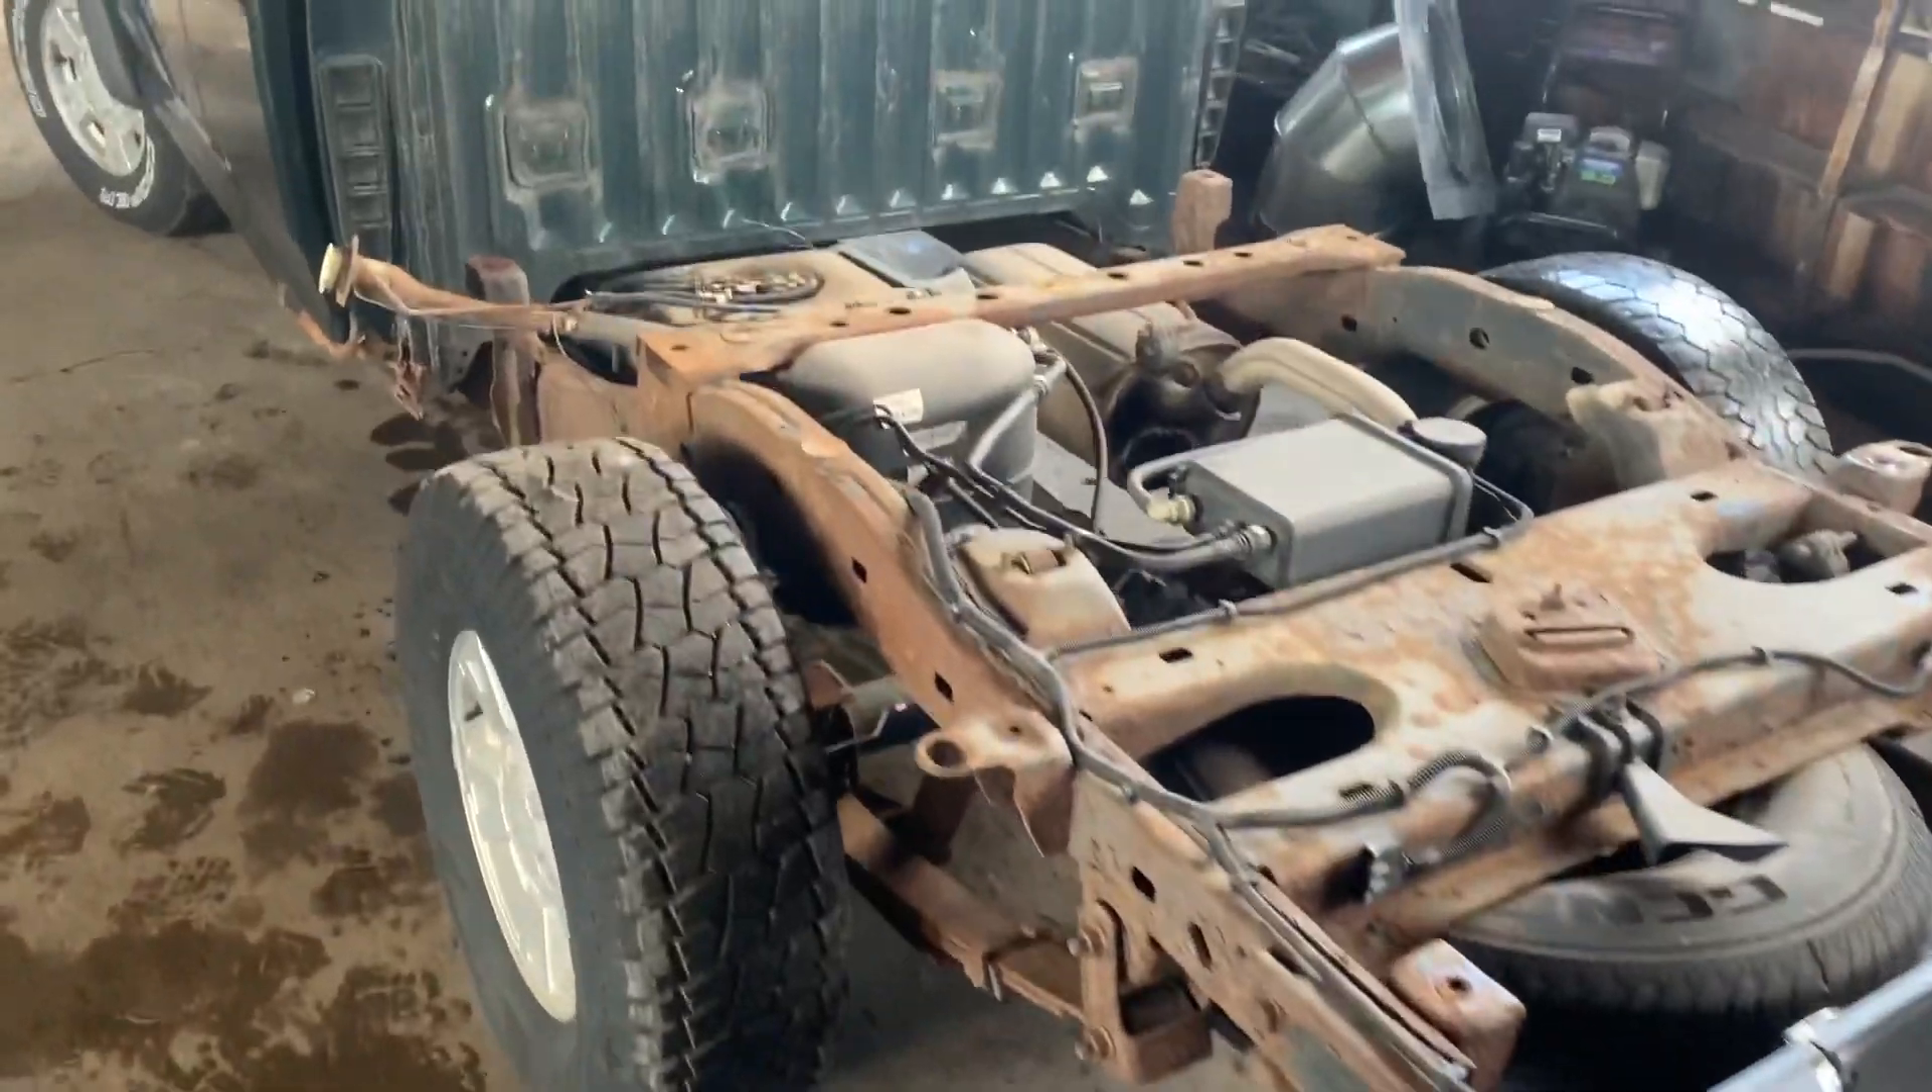Bed is off. Now I can get to these back corners easily to do a proper repair.